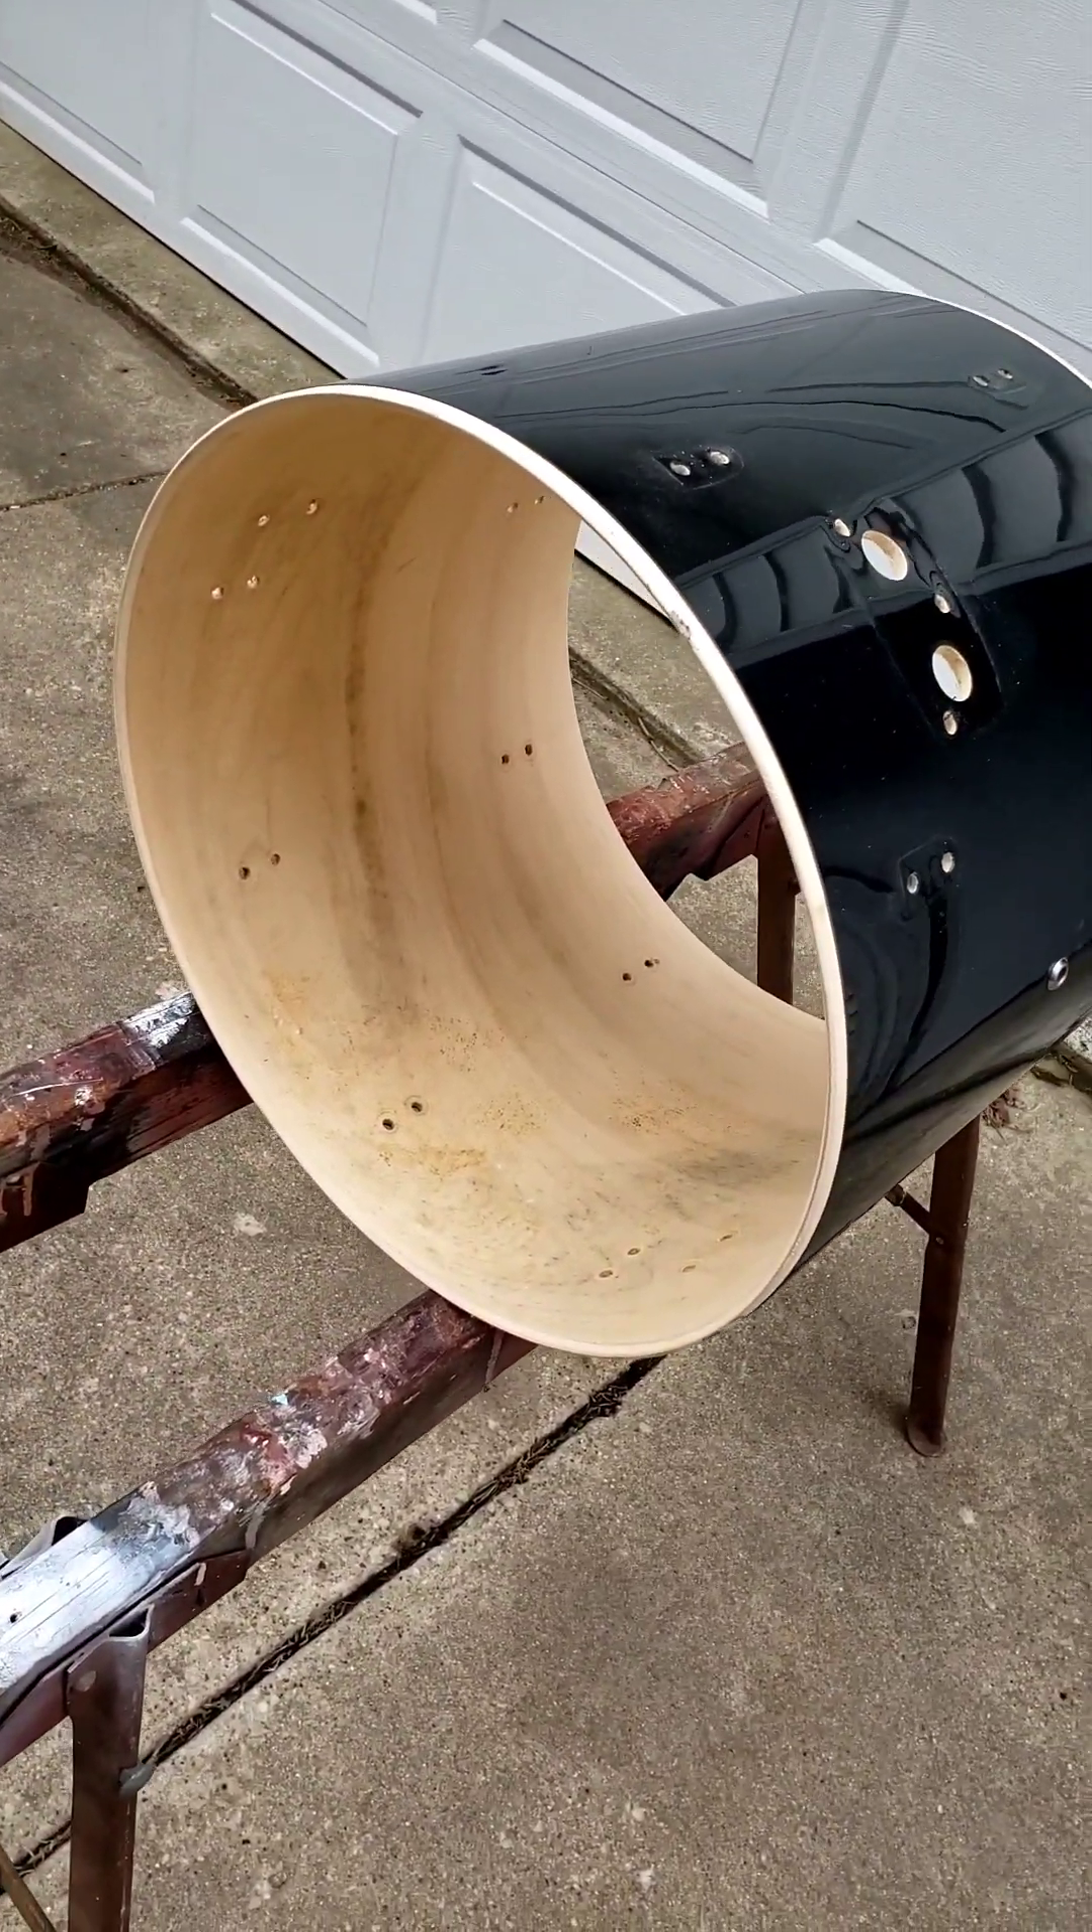So you can see I've taken all the hardware off the drum, and I got it outside on a couple of horses, because since we're going to do some sanding, you don't want to do that indoors.